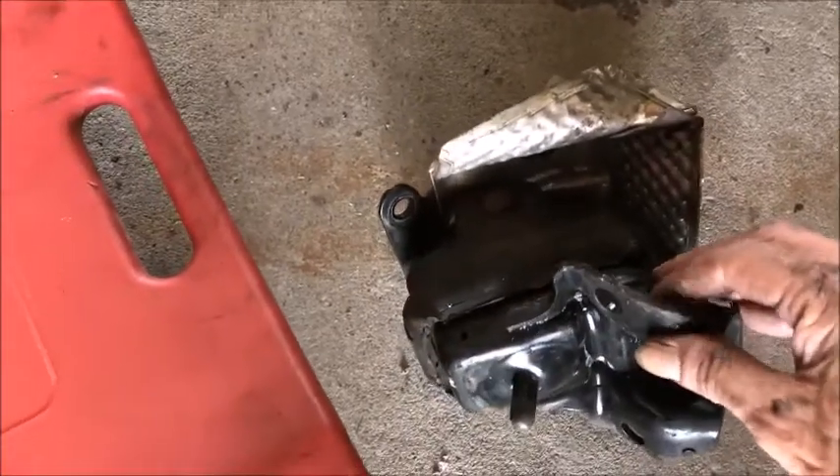All right so we got our old motor mount out and although it's not as bad as the driver's side it's still broken.